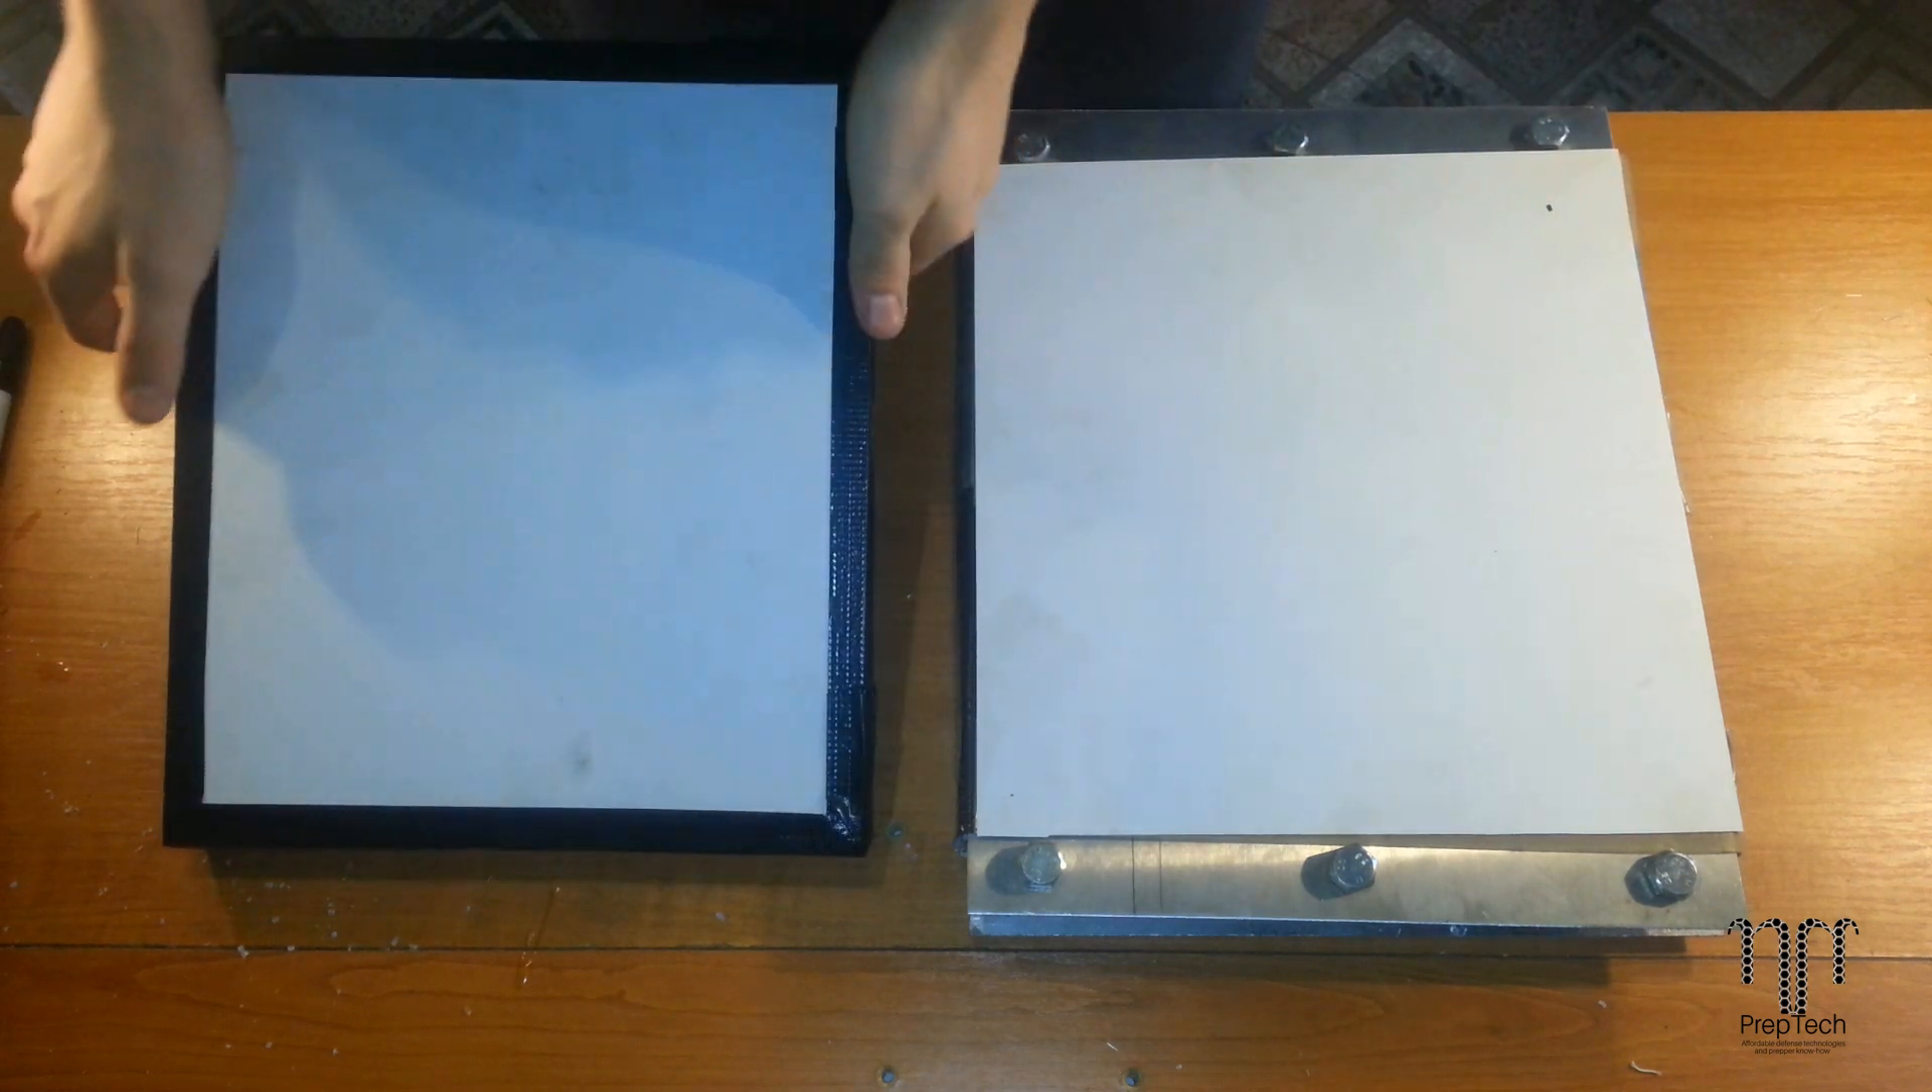I placed these white plastic sheets on the front in order to indicate the target points.